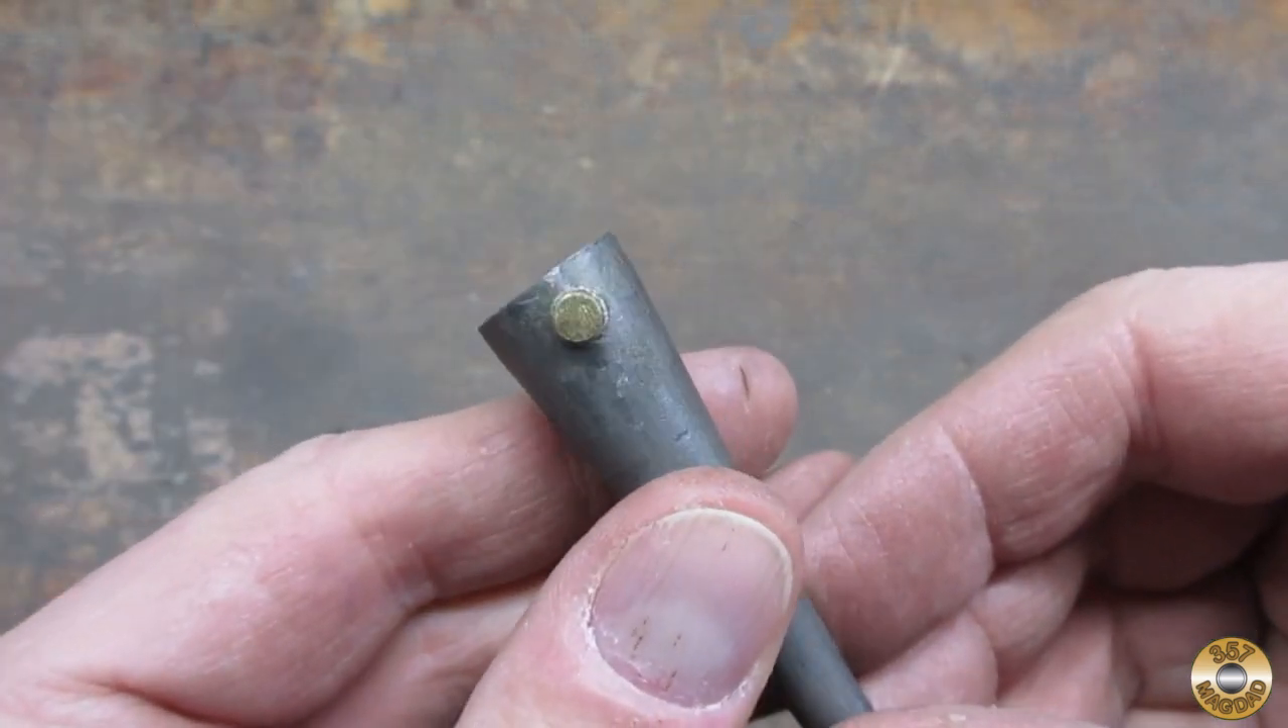Here's the larger brass pin in place.